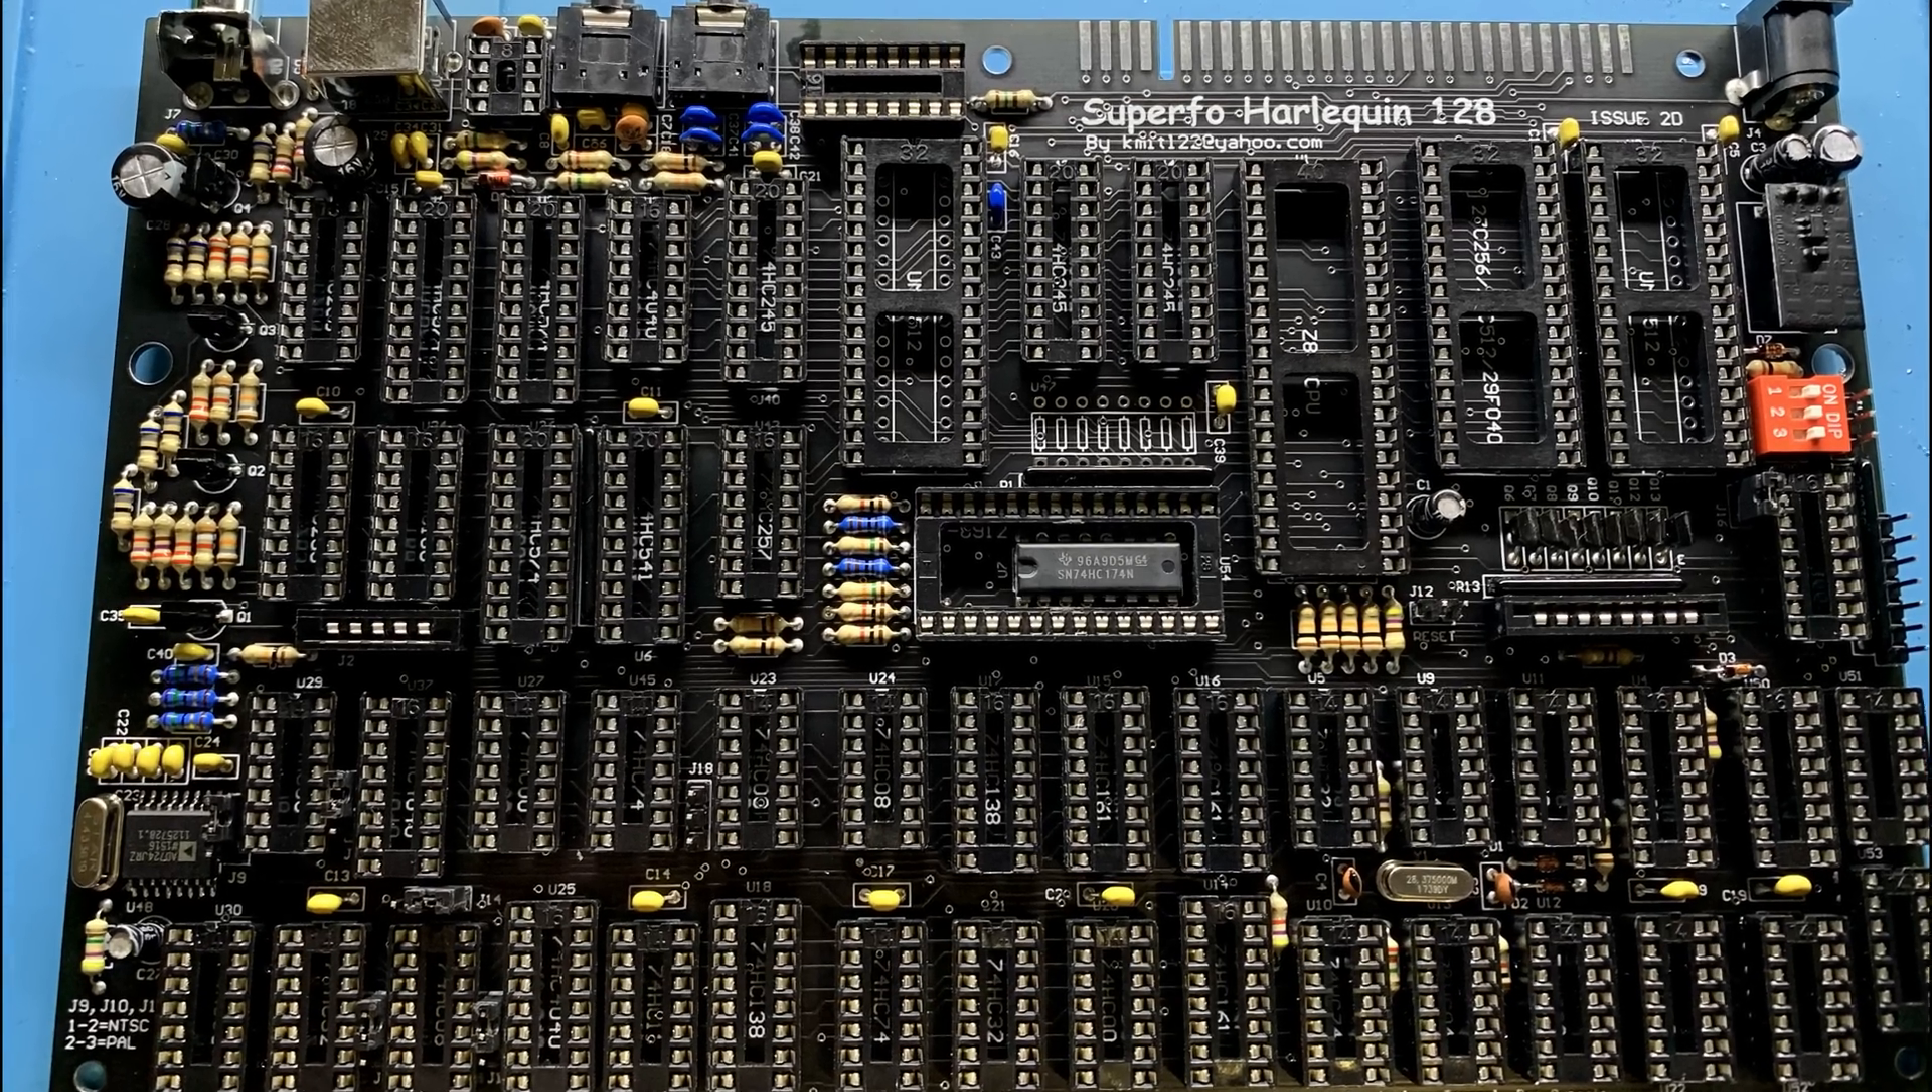And there's the finished board all the soldering is complete and all the sockets are ready to have their ICs populated.